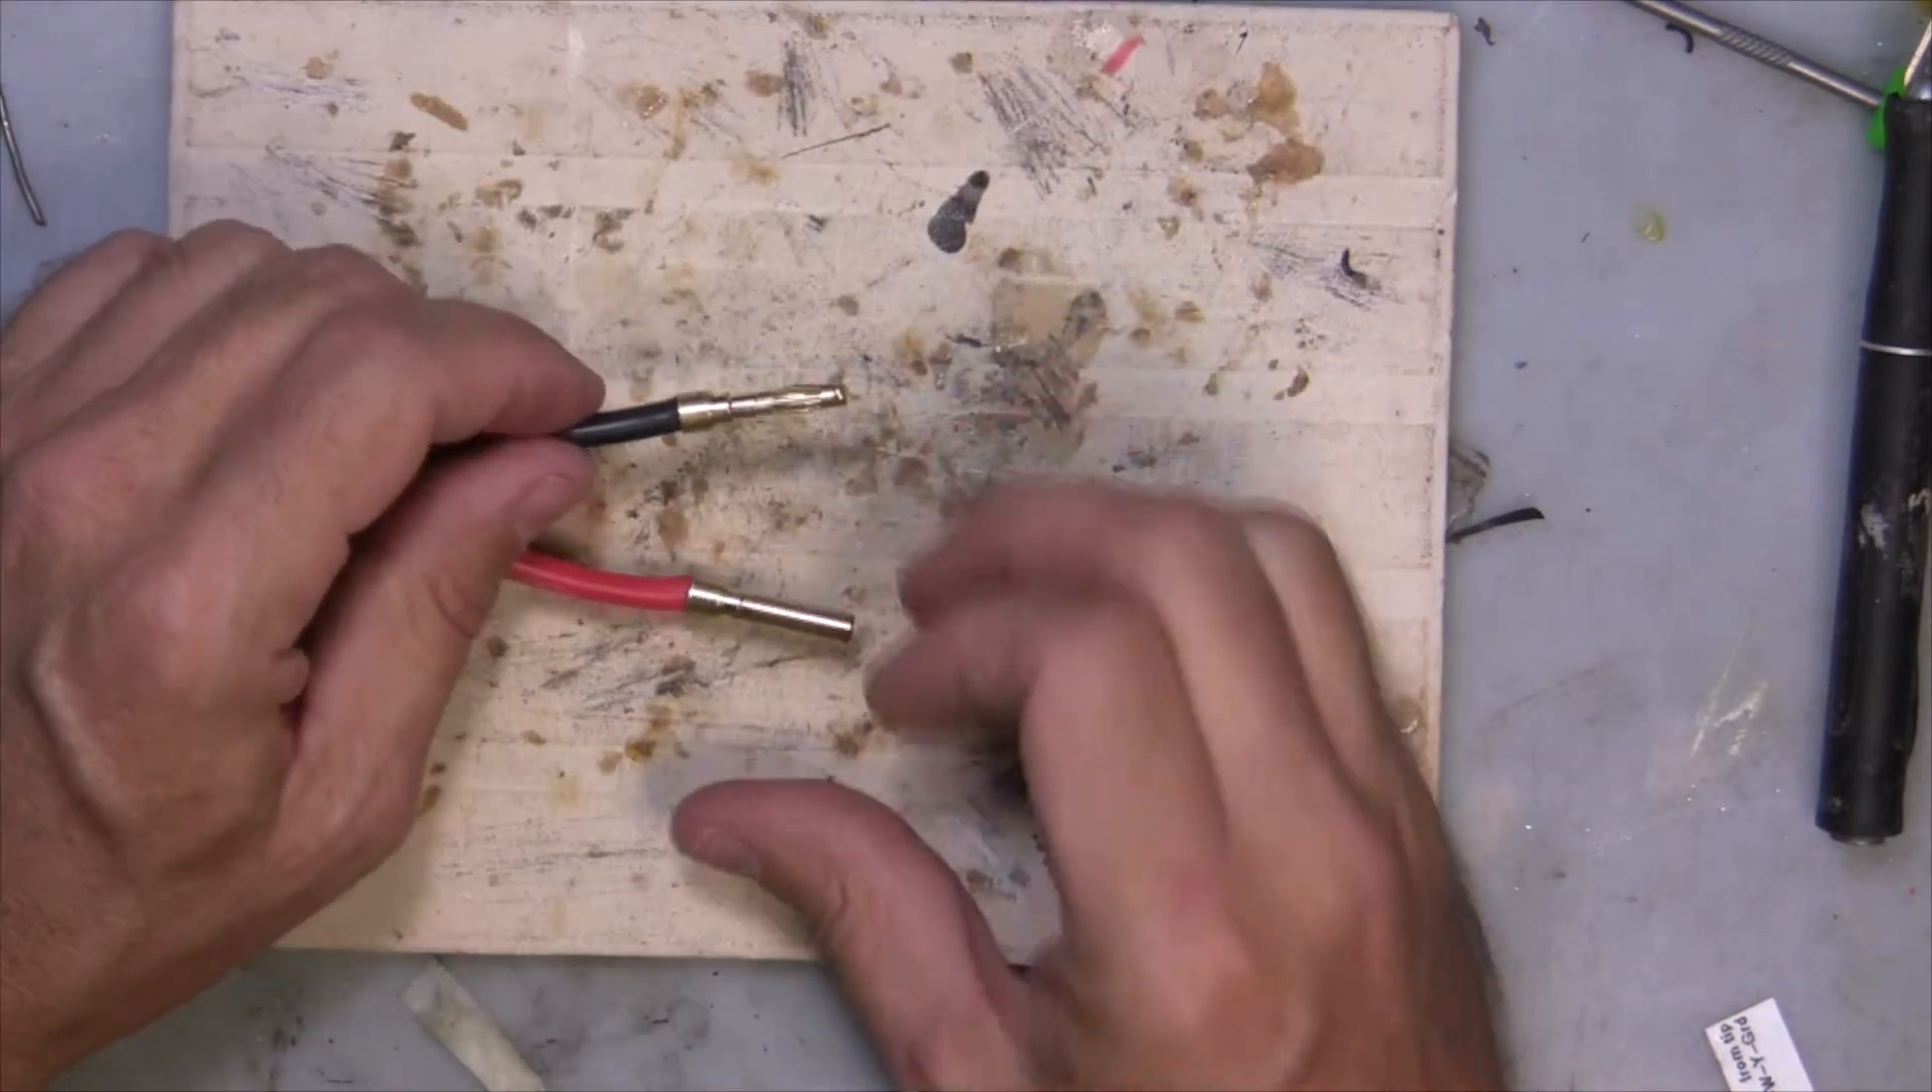Okay, so now we have these two exposed connectors.